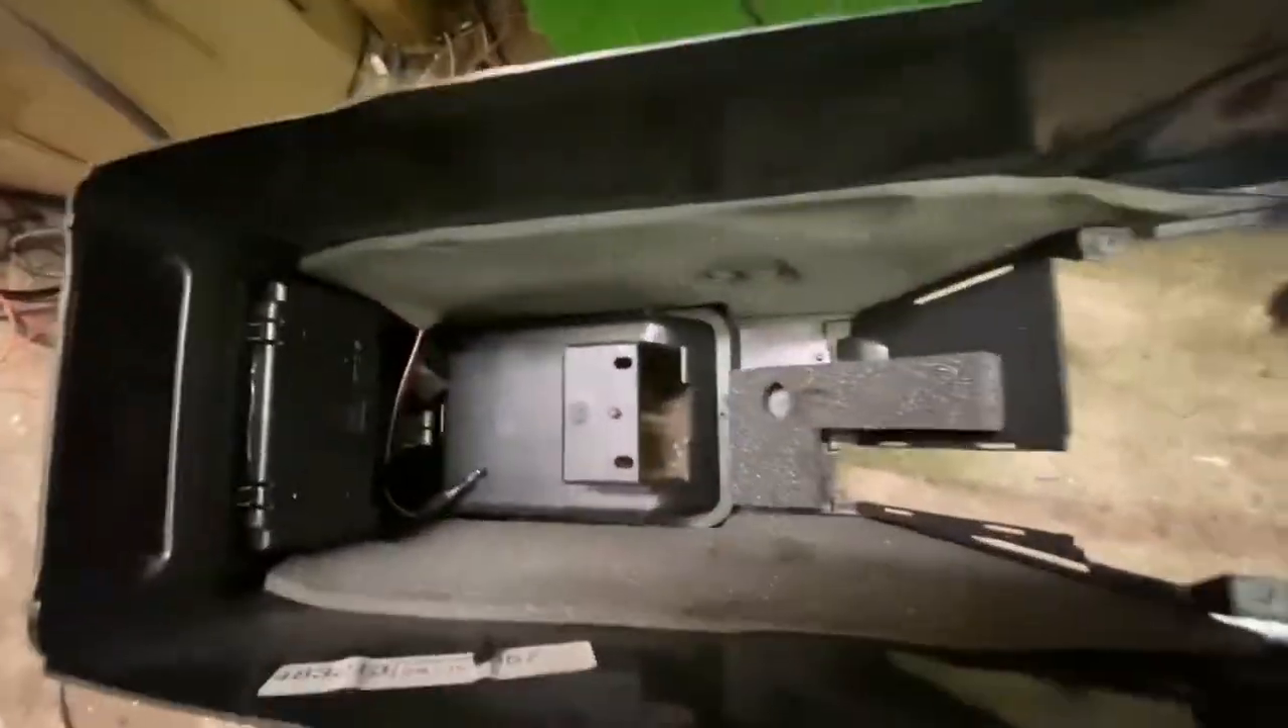So this is what's left of the centre console from the manual. All stripped out.